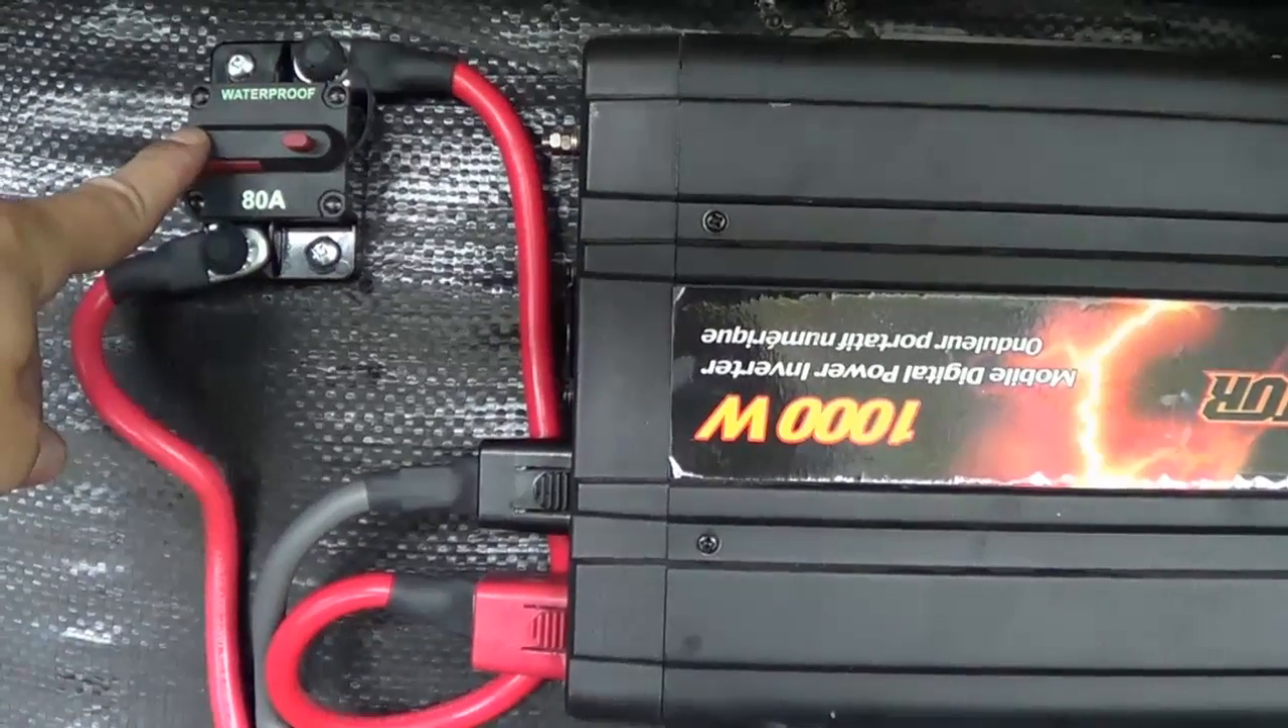I finished wiring in the thousand watt inverter installed the circuit breaker up here.